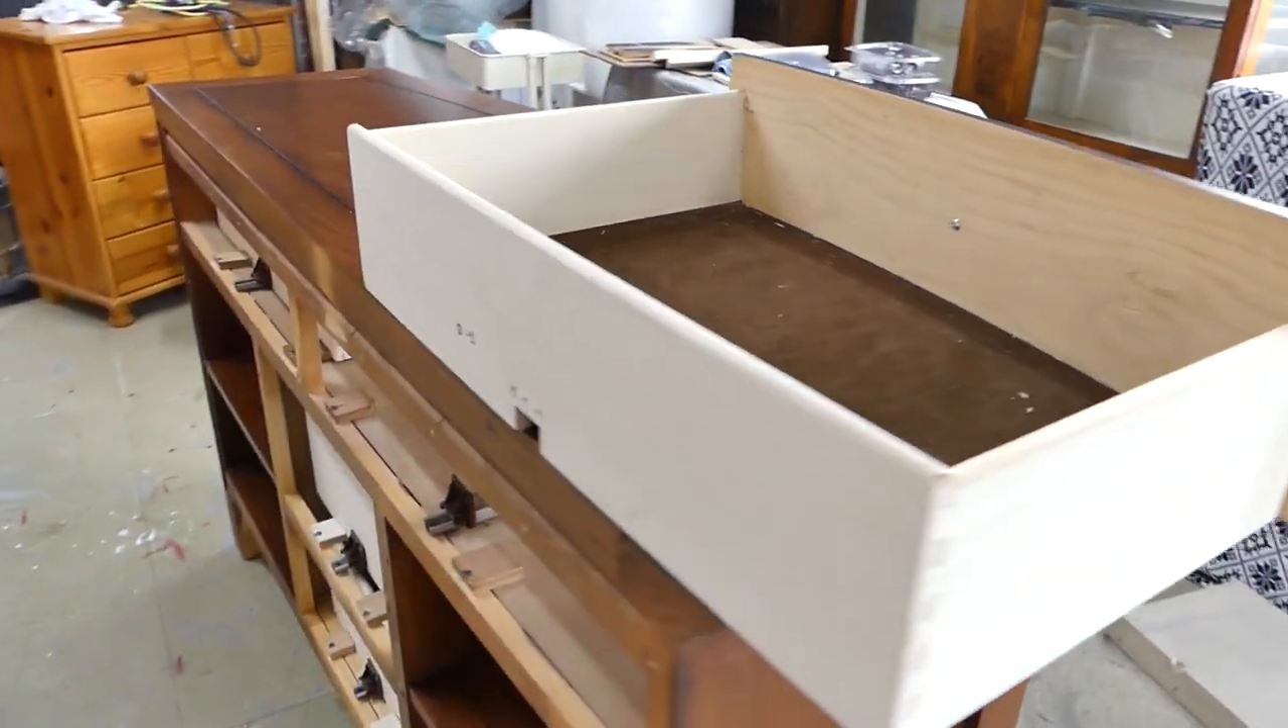We've managed to take the drawer out.